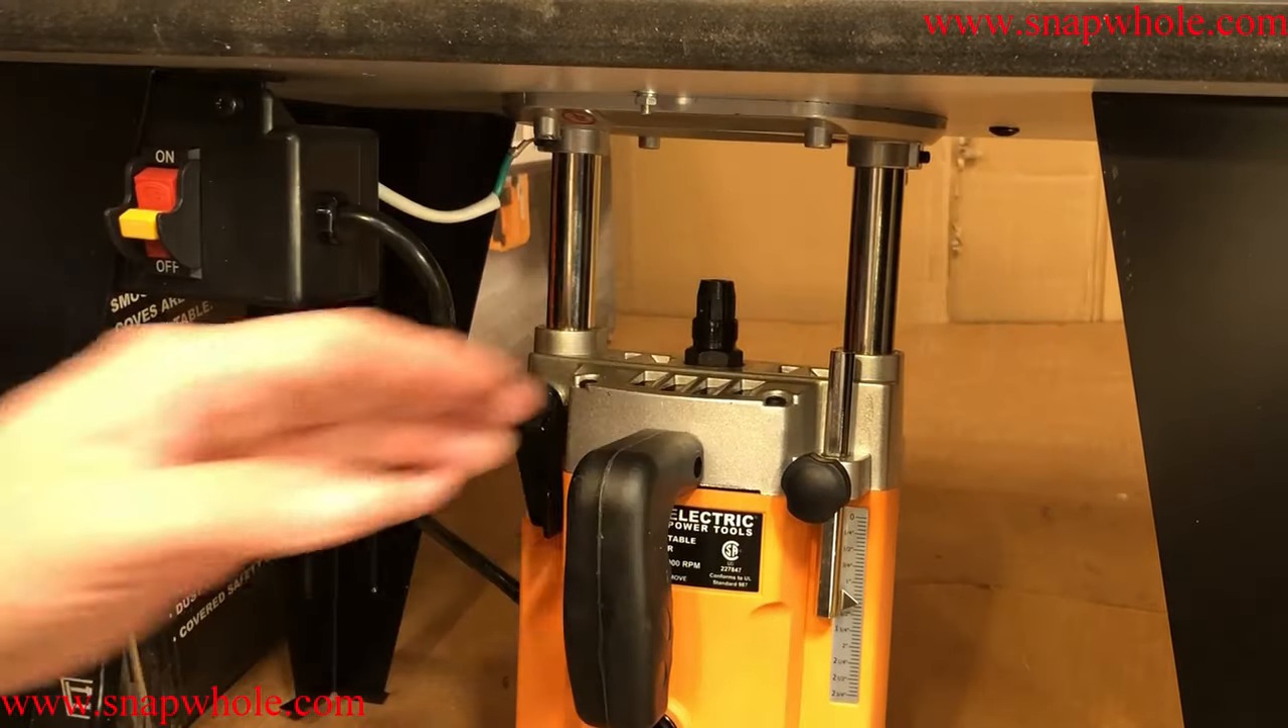Okay, I just pulled the router bit out.